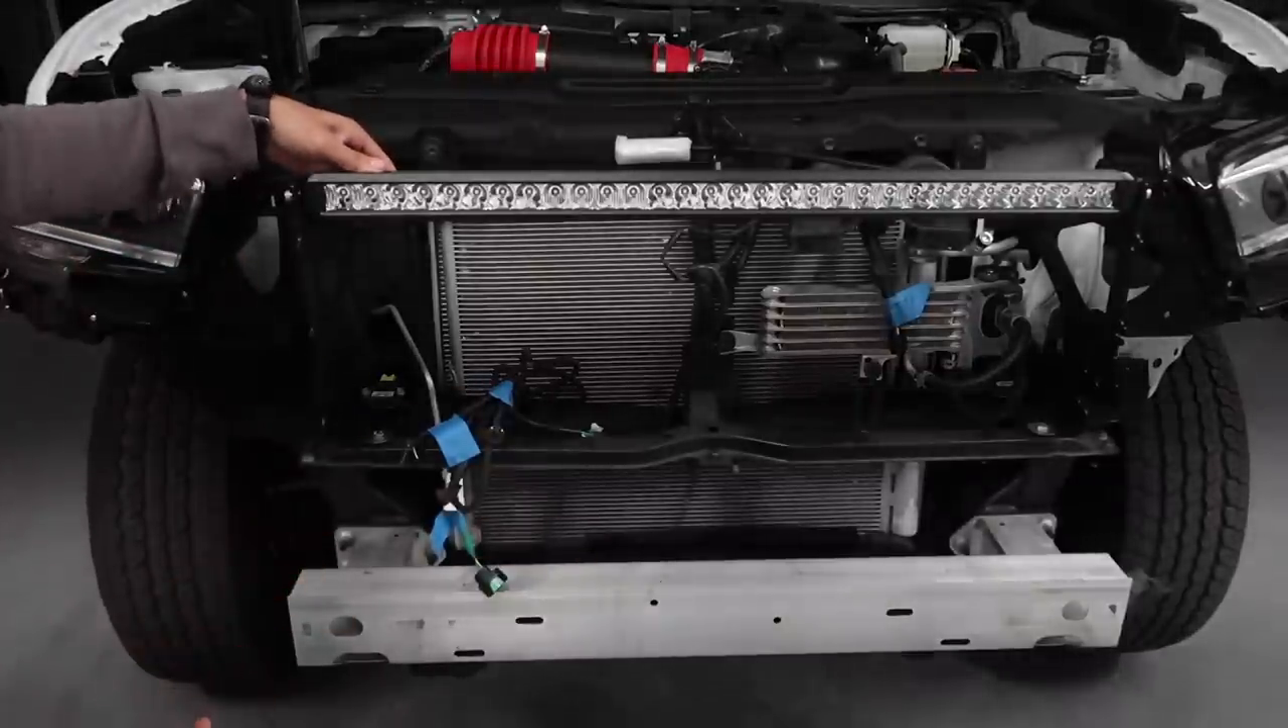I mean, super easy for me right now because obviously we don't have the bumper on or the grill.